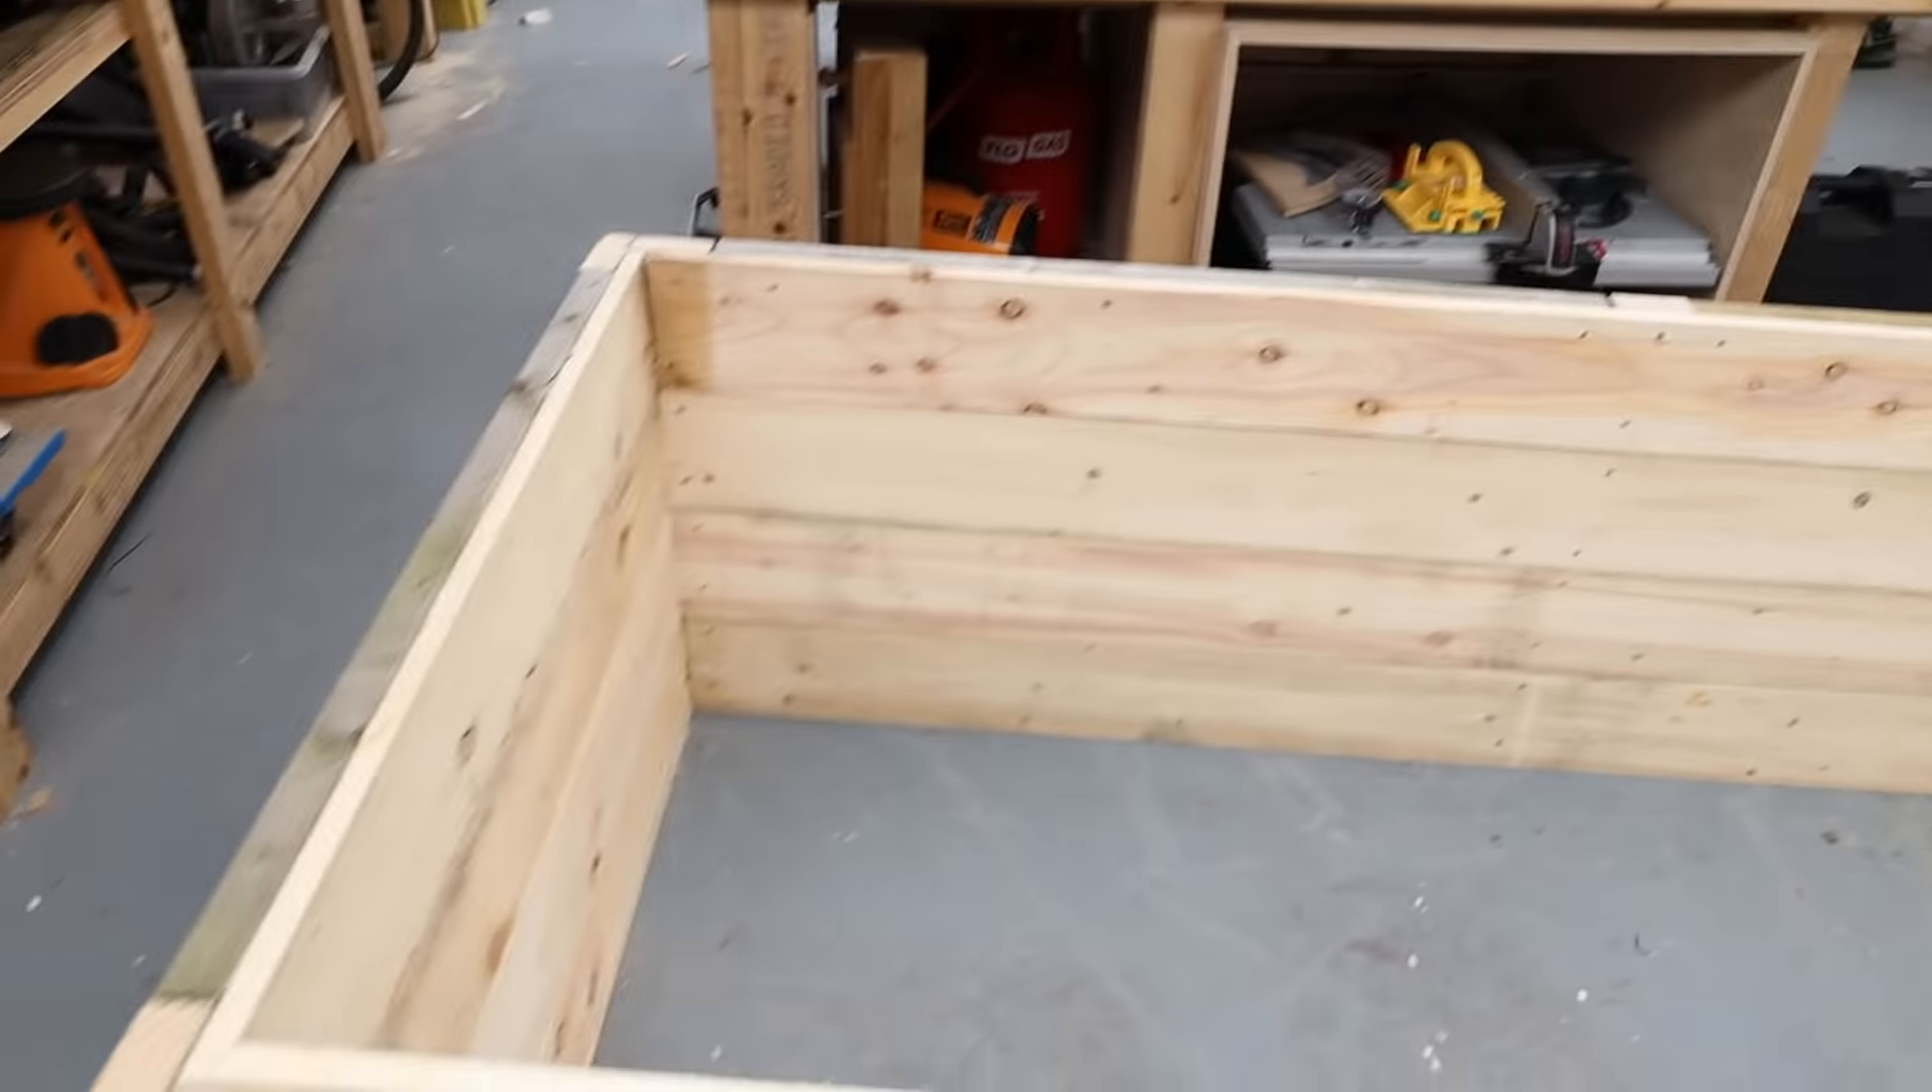Okay that's more or less the main body of the planter built now.